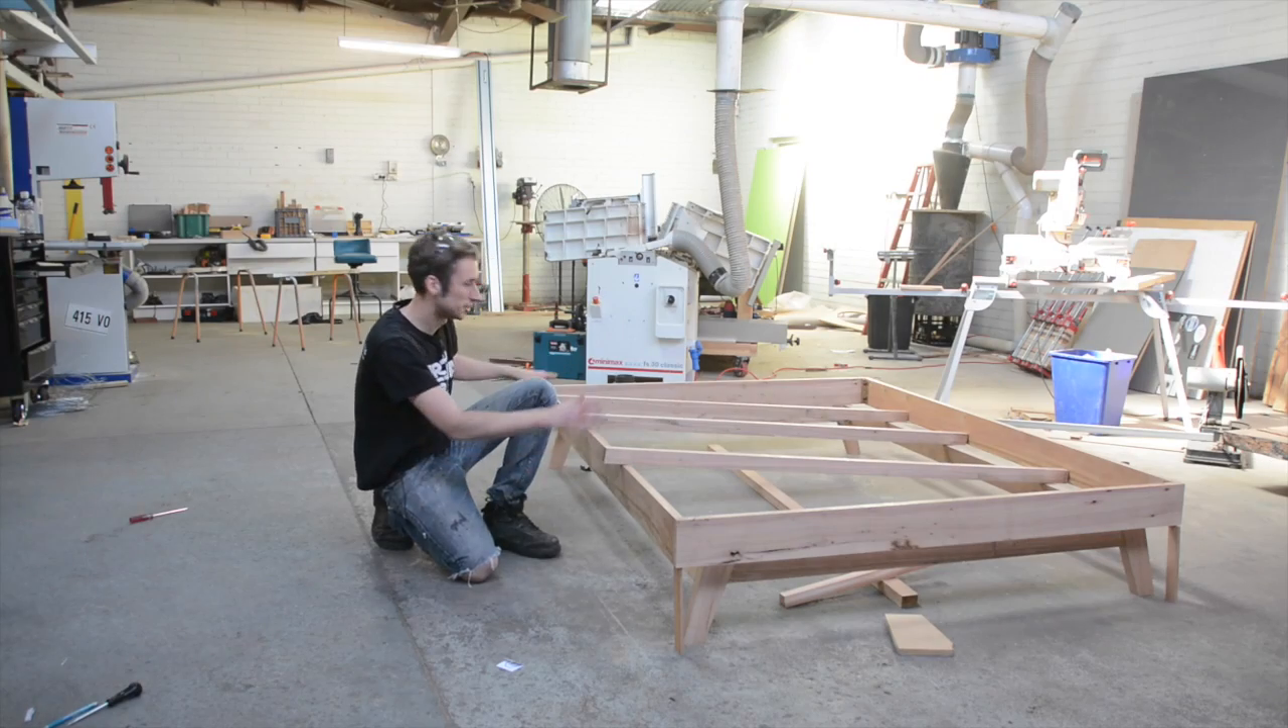I've mocked the frame up in position here and that is looking pretty decent.